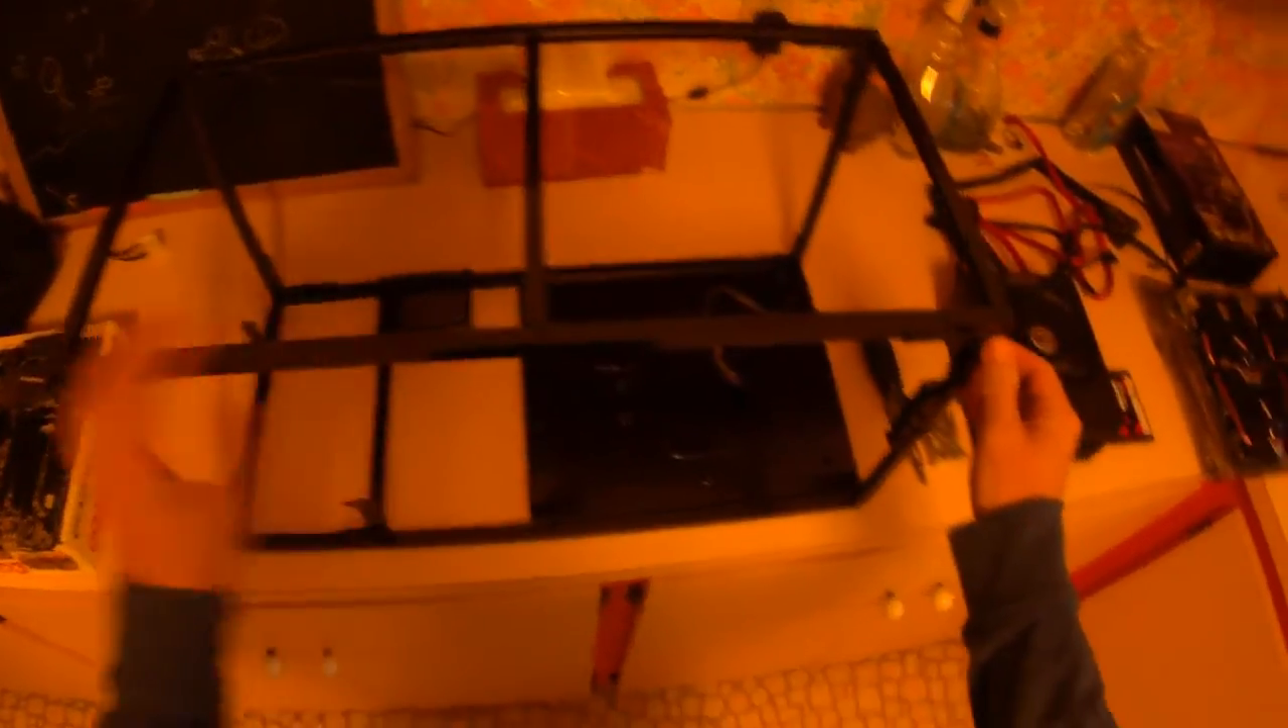So now I have my case pretty much built. Now I need to put the hardware in.